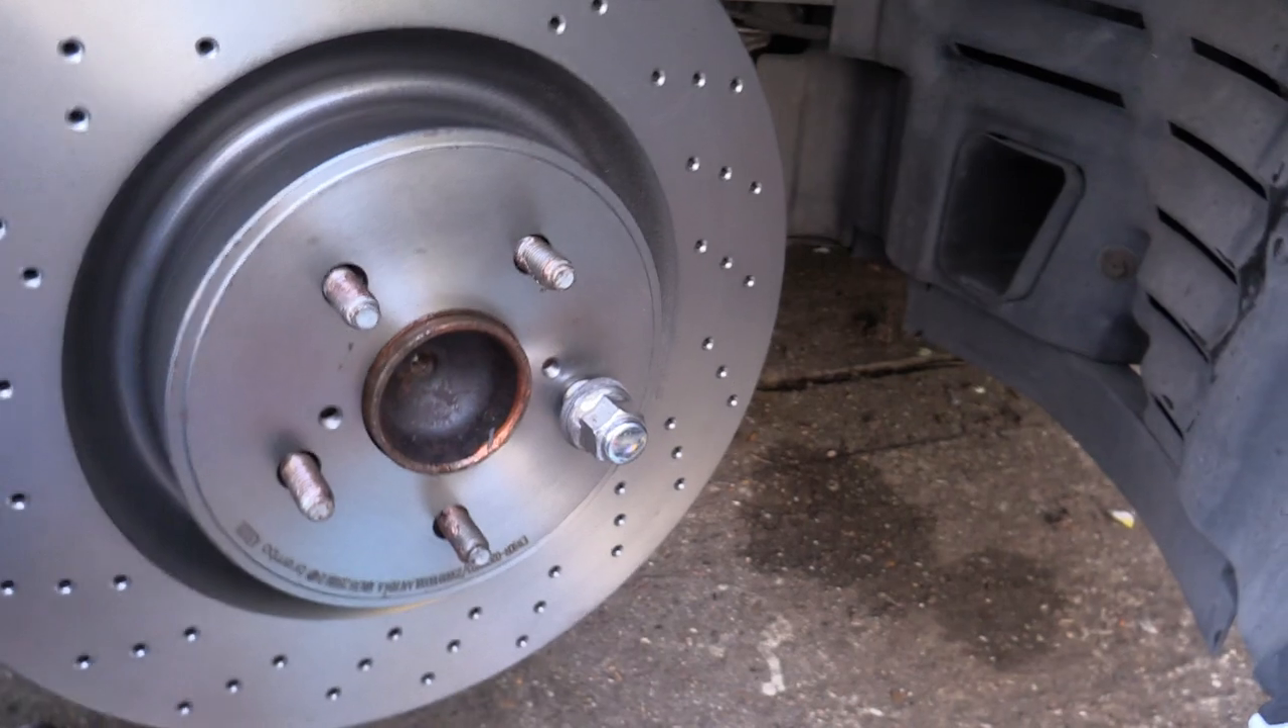That's the new disc in place and it will flop about unless you put a wheel nut on.